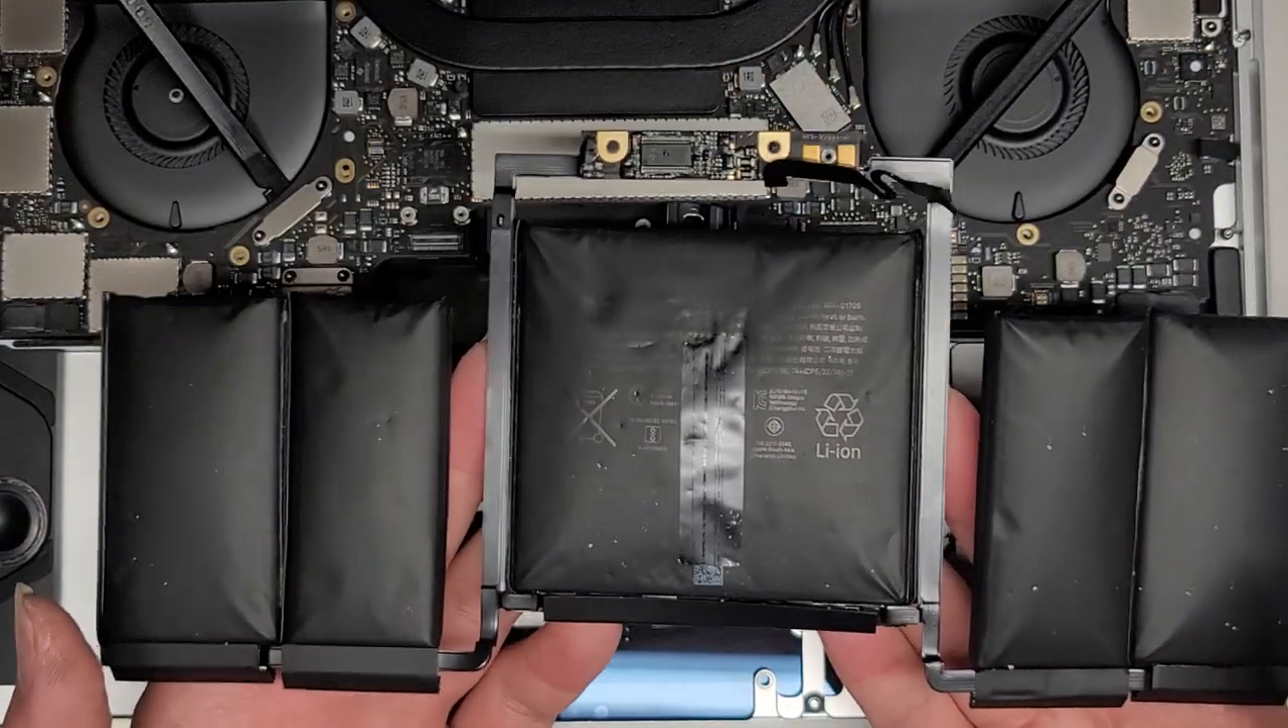We got the battery pack out.